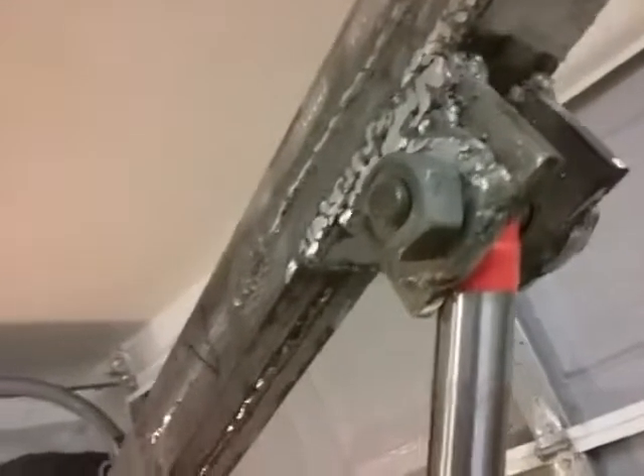I just got these bolts in here just a little while ago.